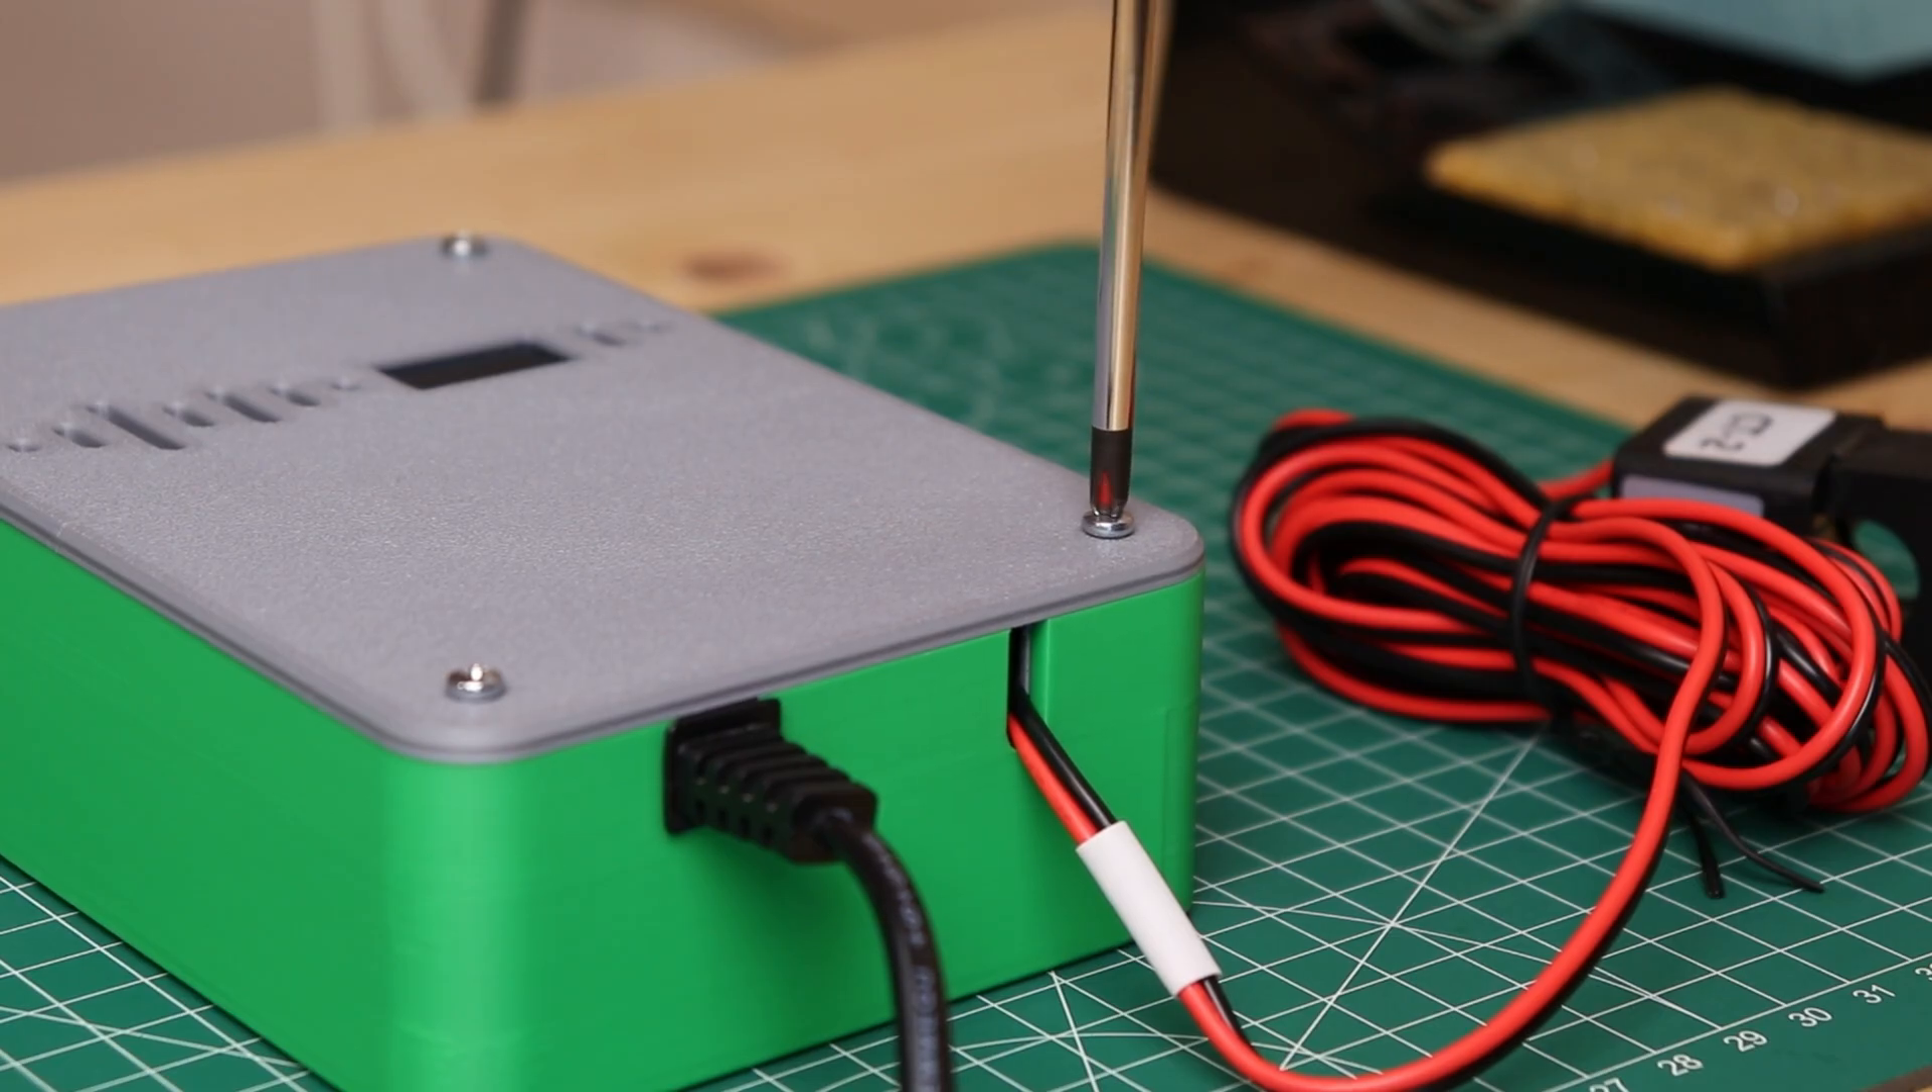Finally I close the lid with 4 screws. And here is our energy meter ready.